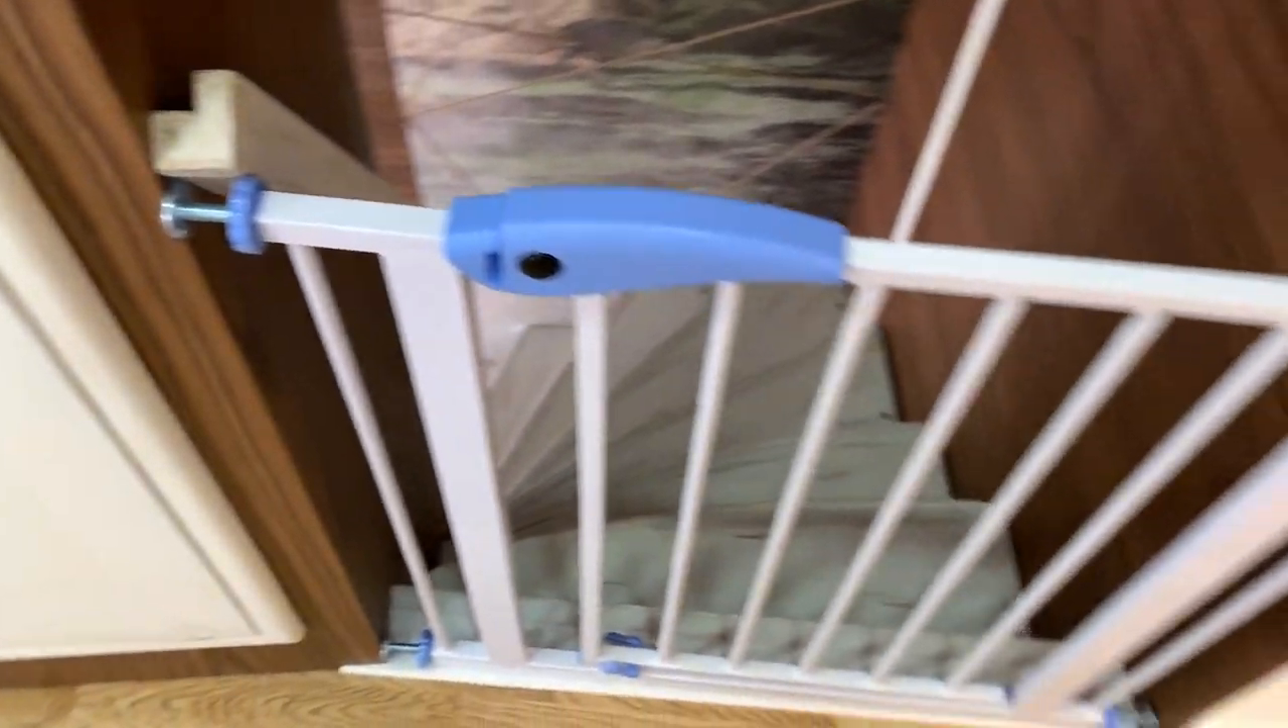So, wir sind jetzt hier im obersten Stockwerk und unser Sicherheitssystem ist jetzt hier angebracht.